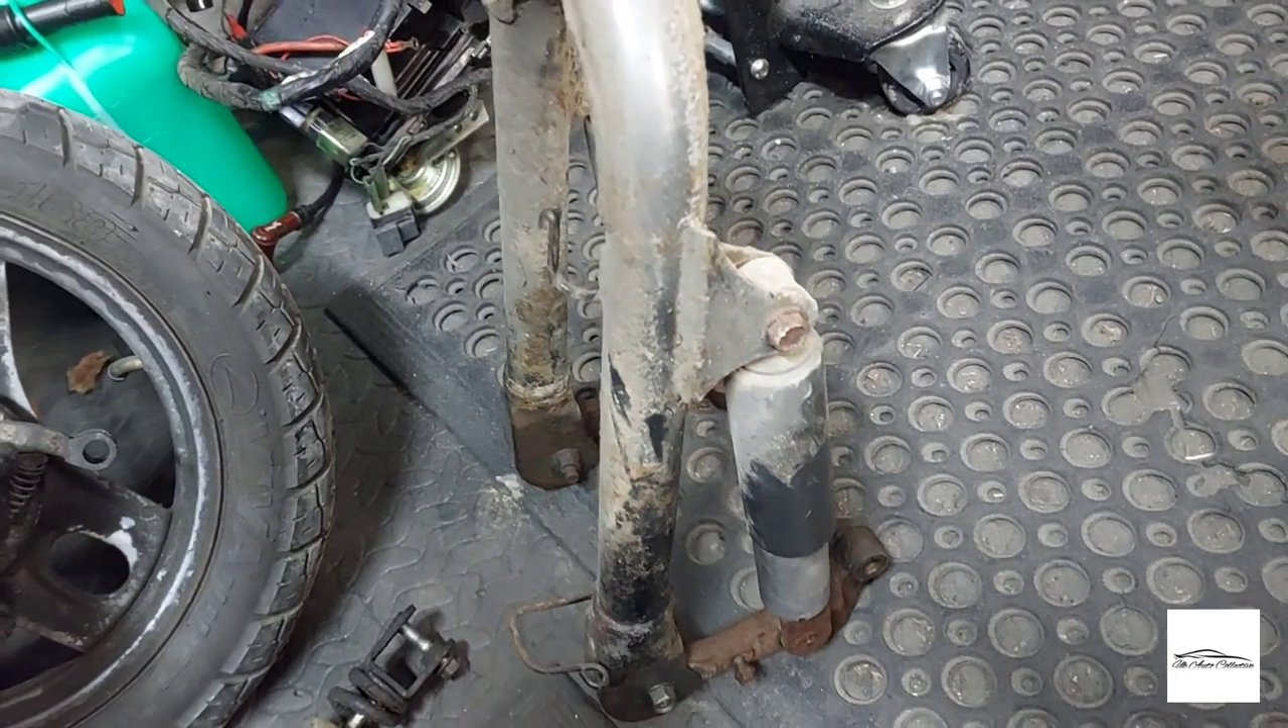These are the front forks I'm yet to dismantle these.